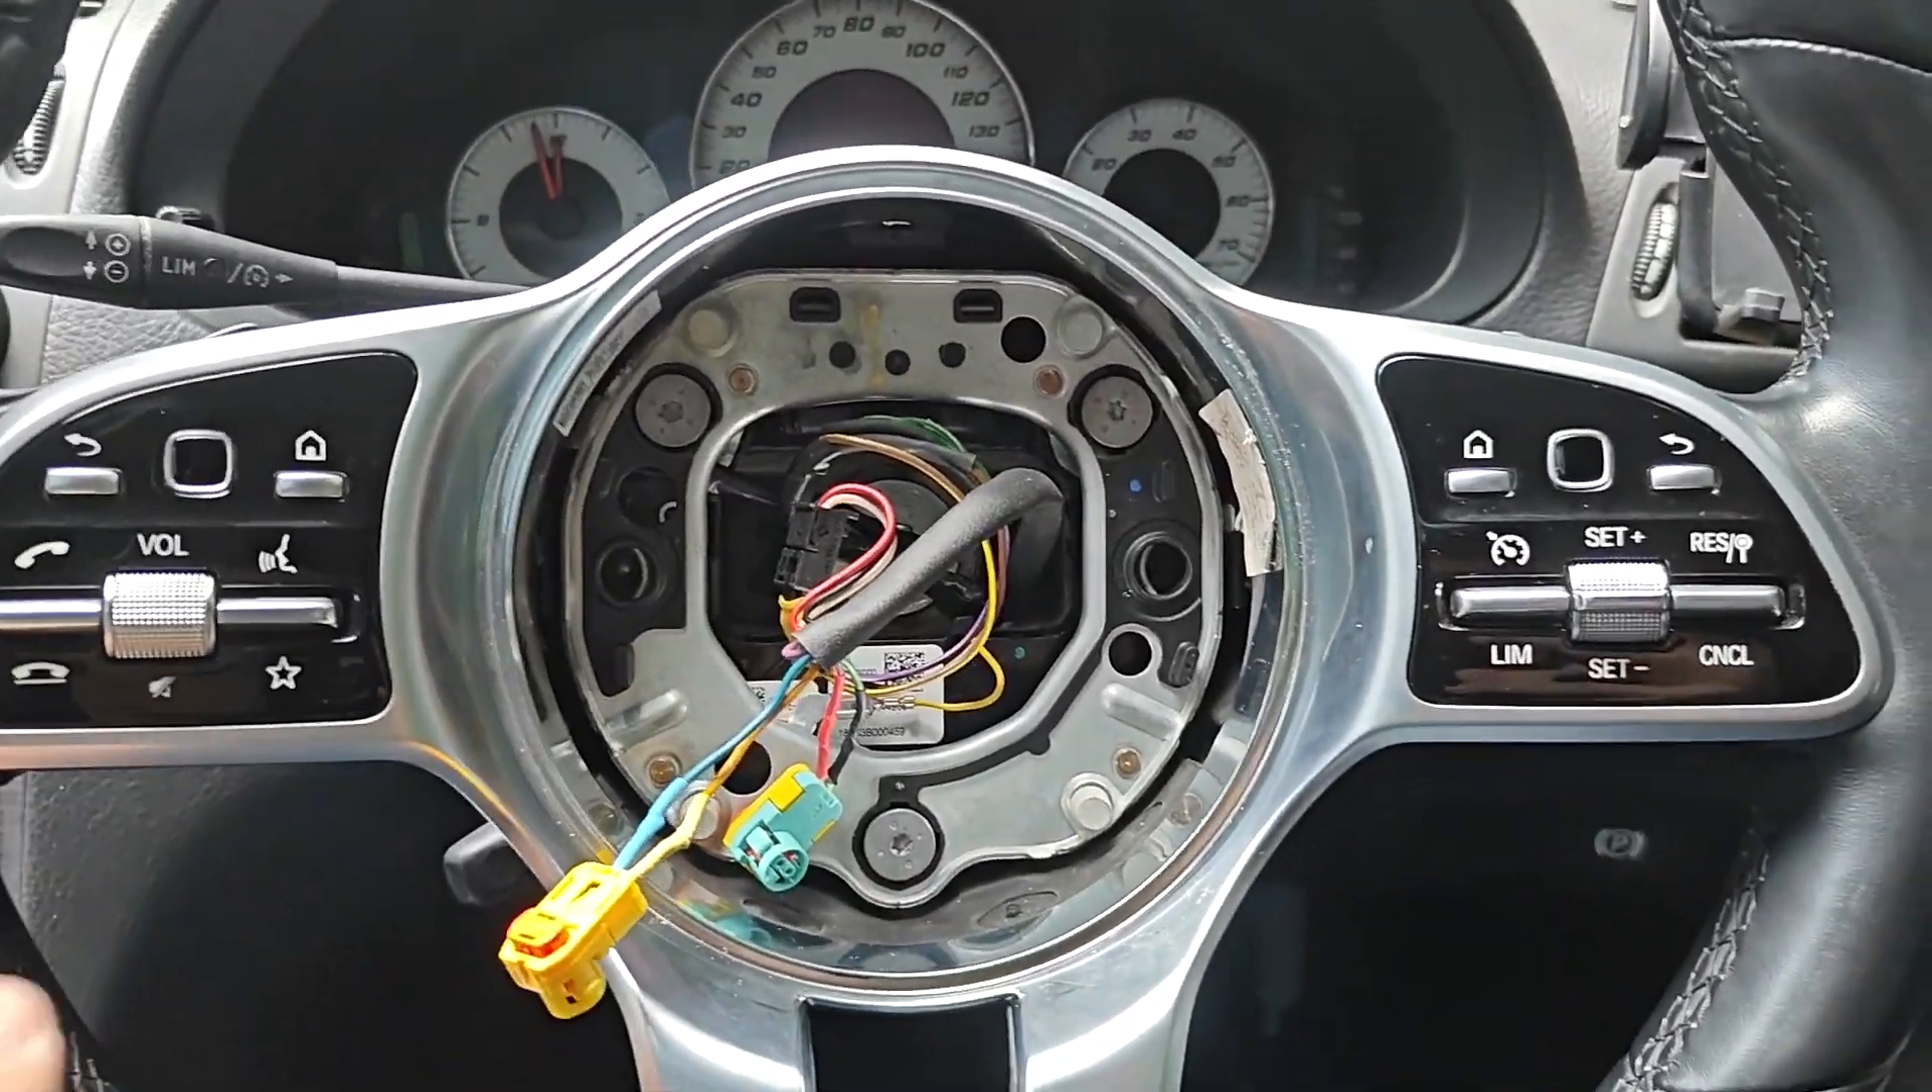Steering wheel's now in, and I've done a full rotation one way, full rotation the other way, and now we see we are pretty much dead center here.